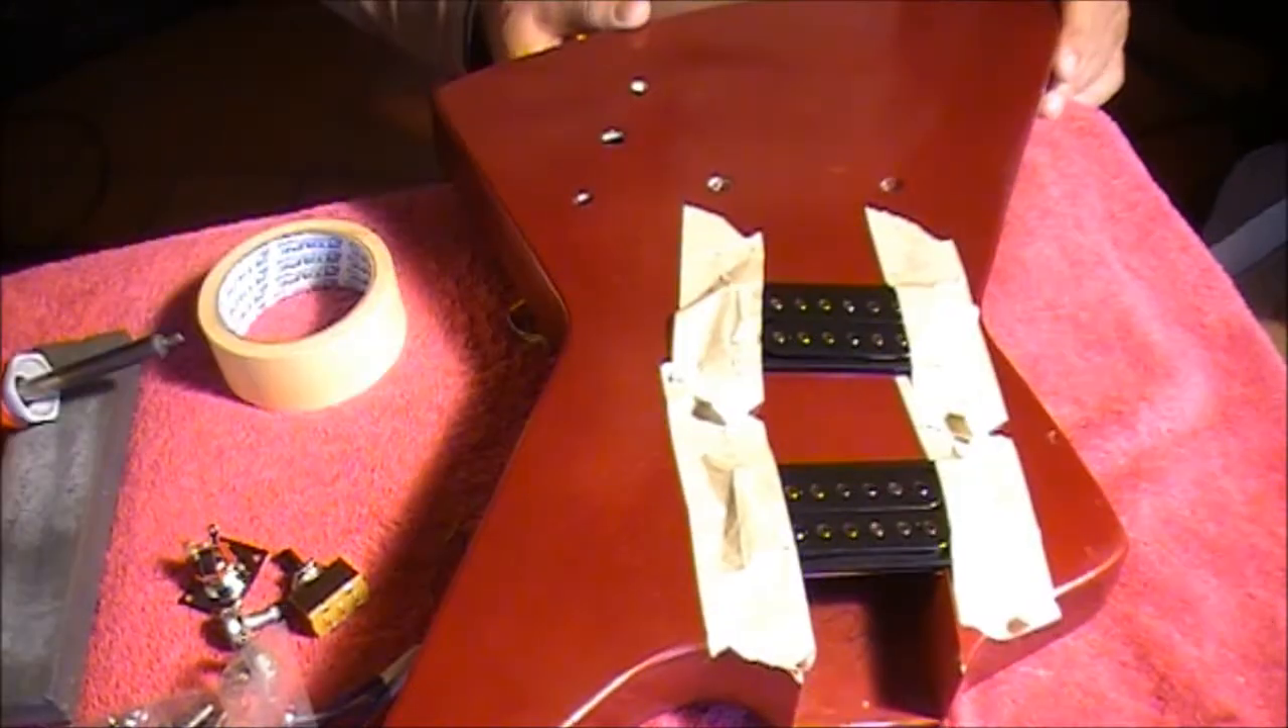Okay, so you can see that I've got both pickups taped into position.